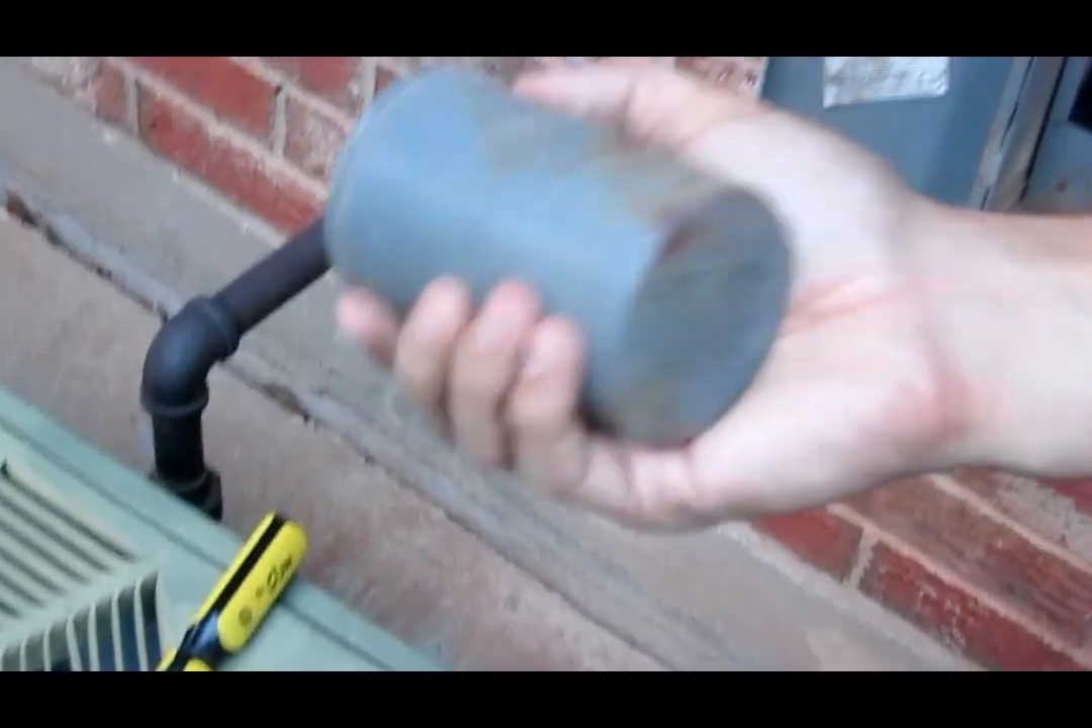So I took off both leads and pulled this capacitor out.